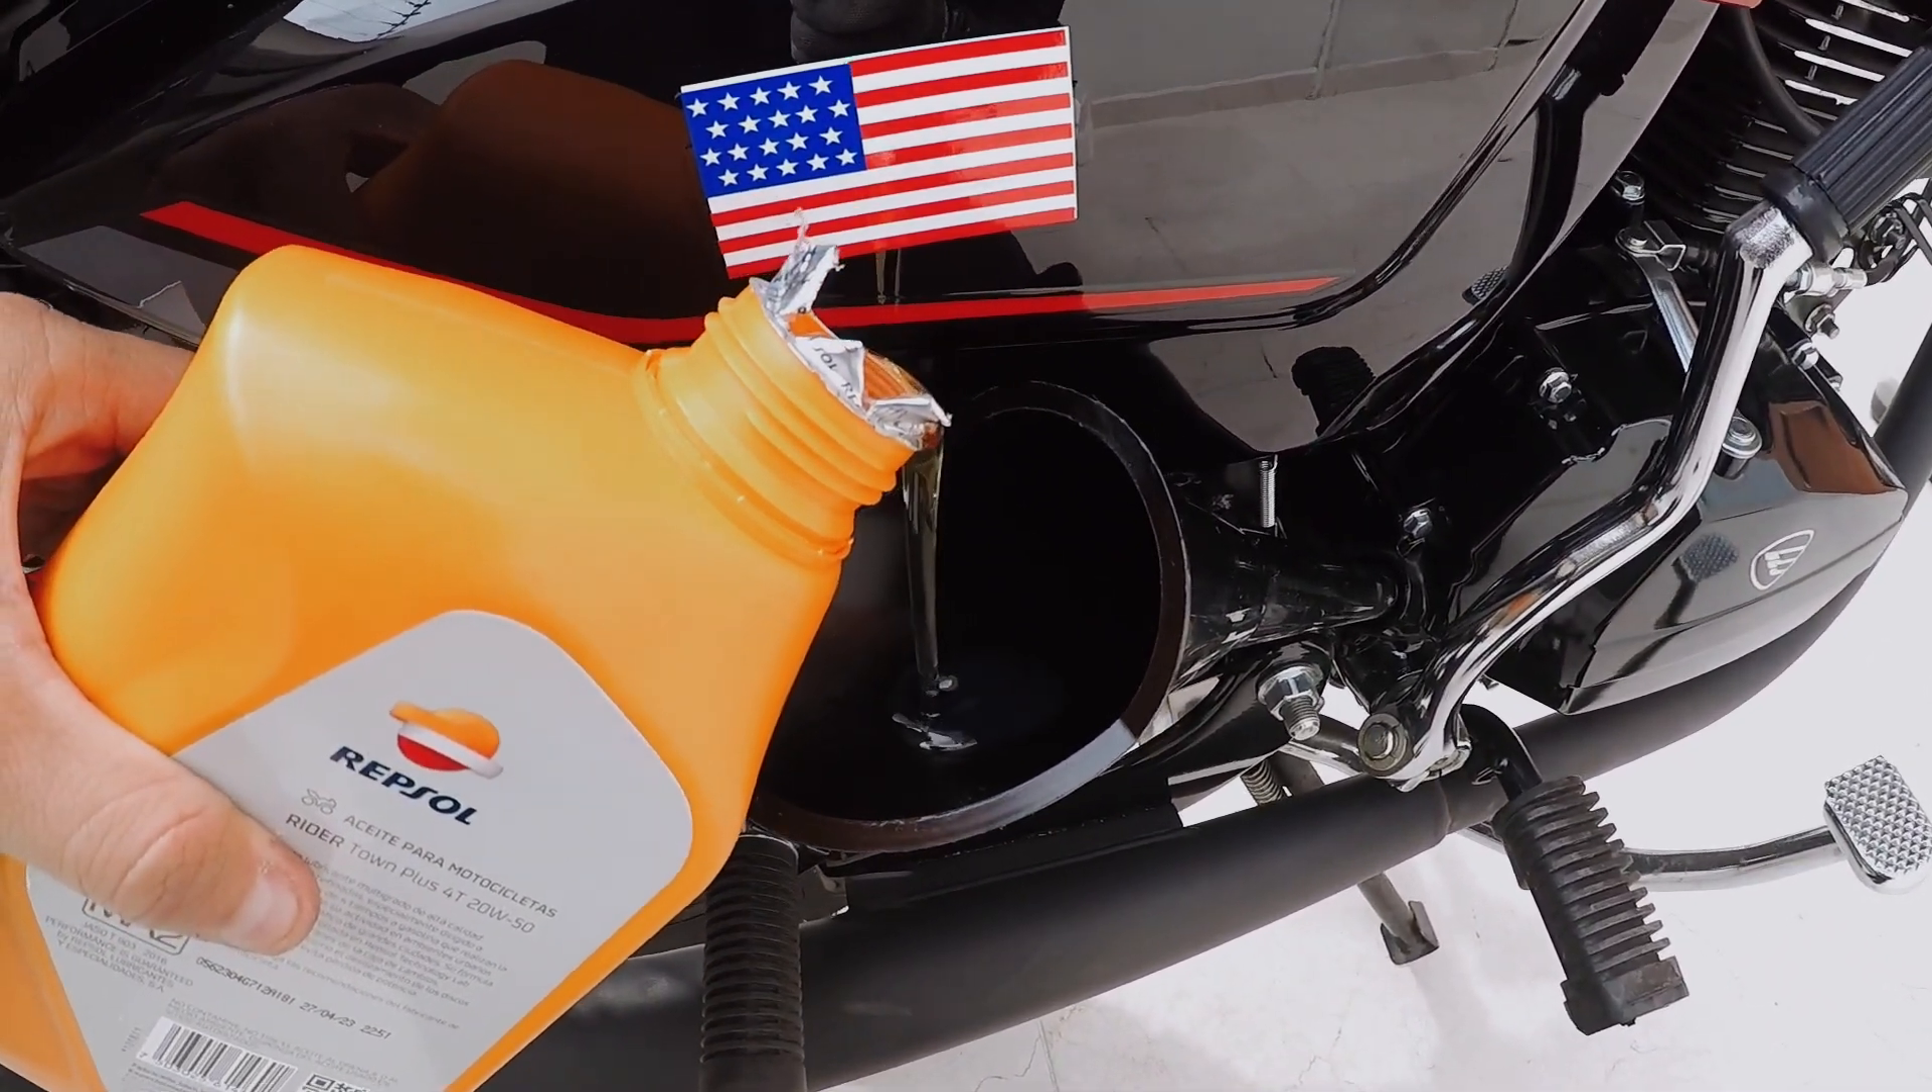Ya tenemos abierto el aceite. Ya tenemos el embudo puesto.